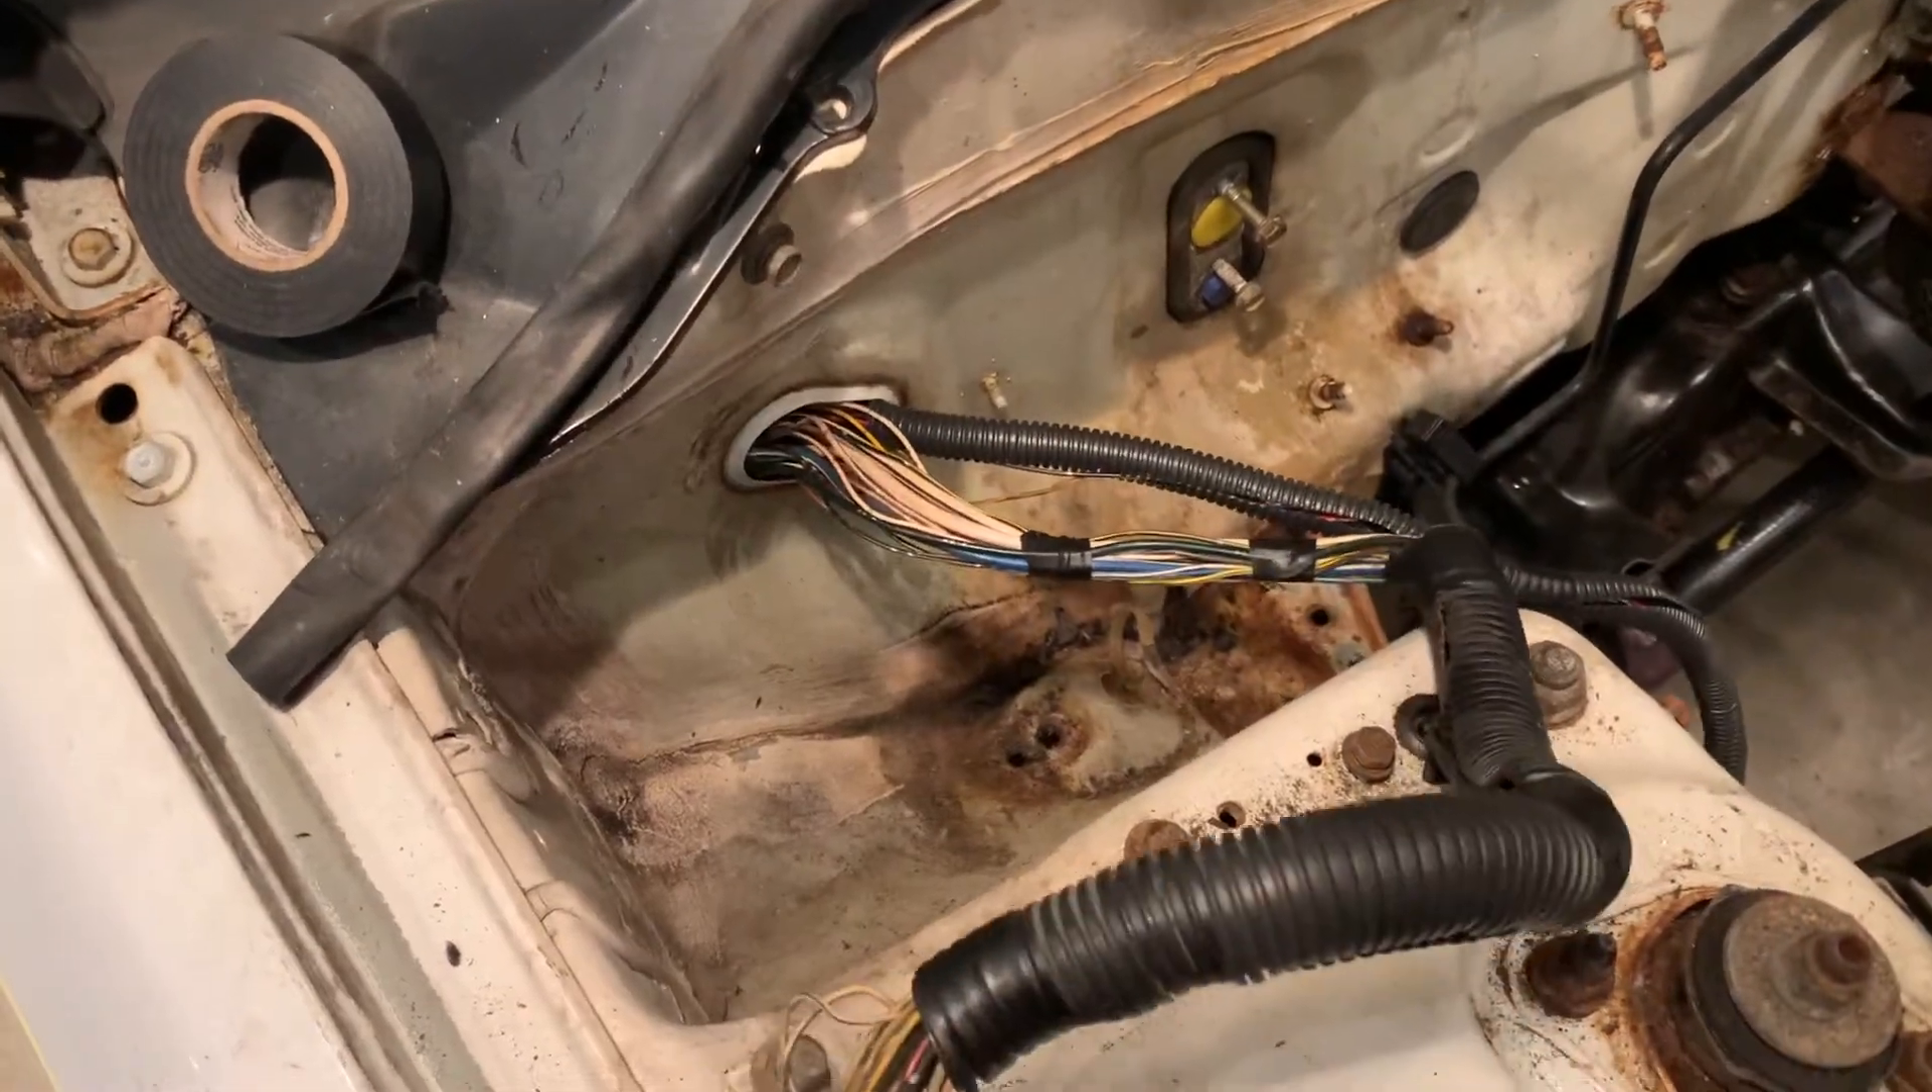I got some tubing on the headlight harness.